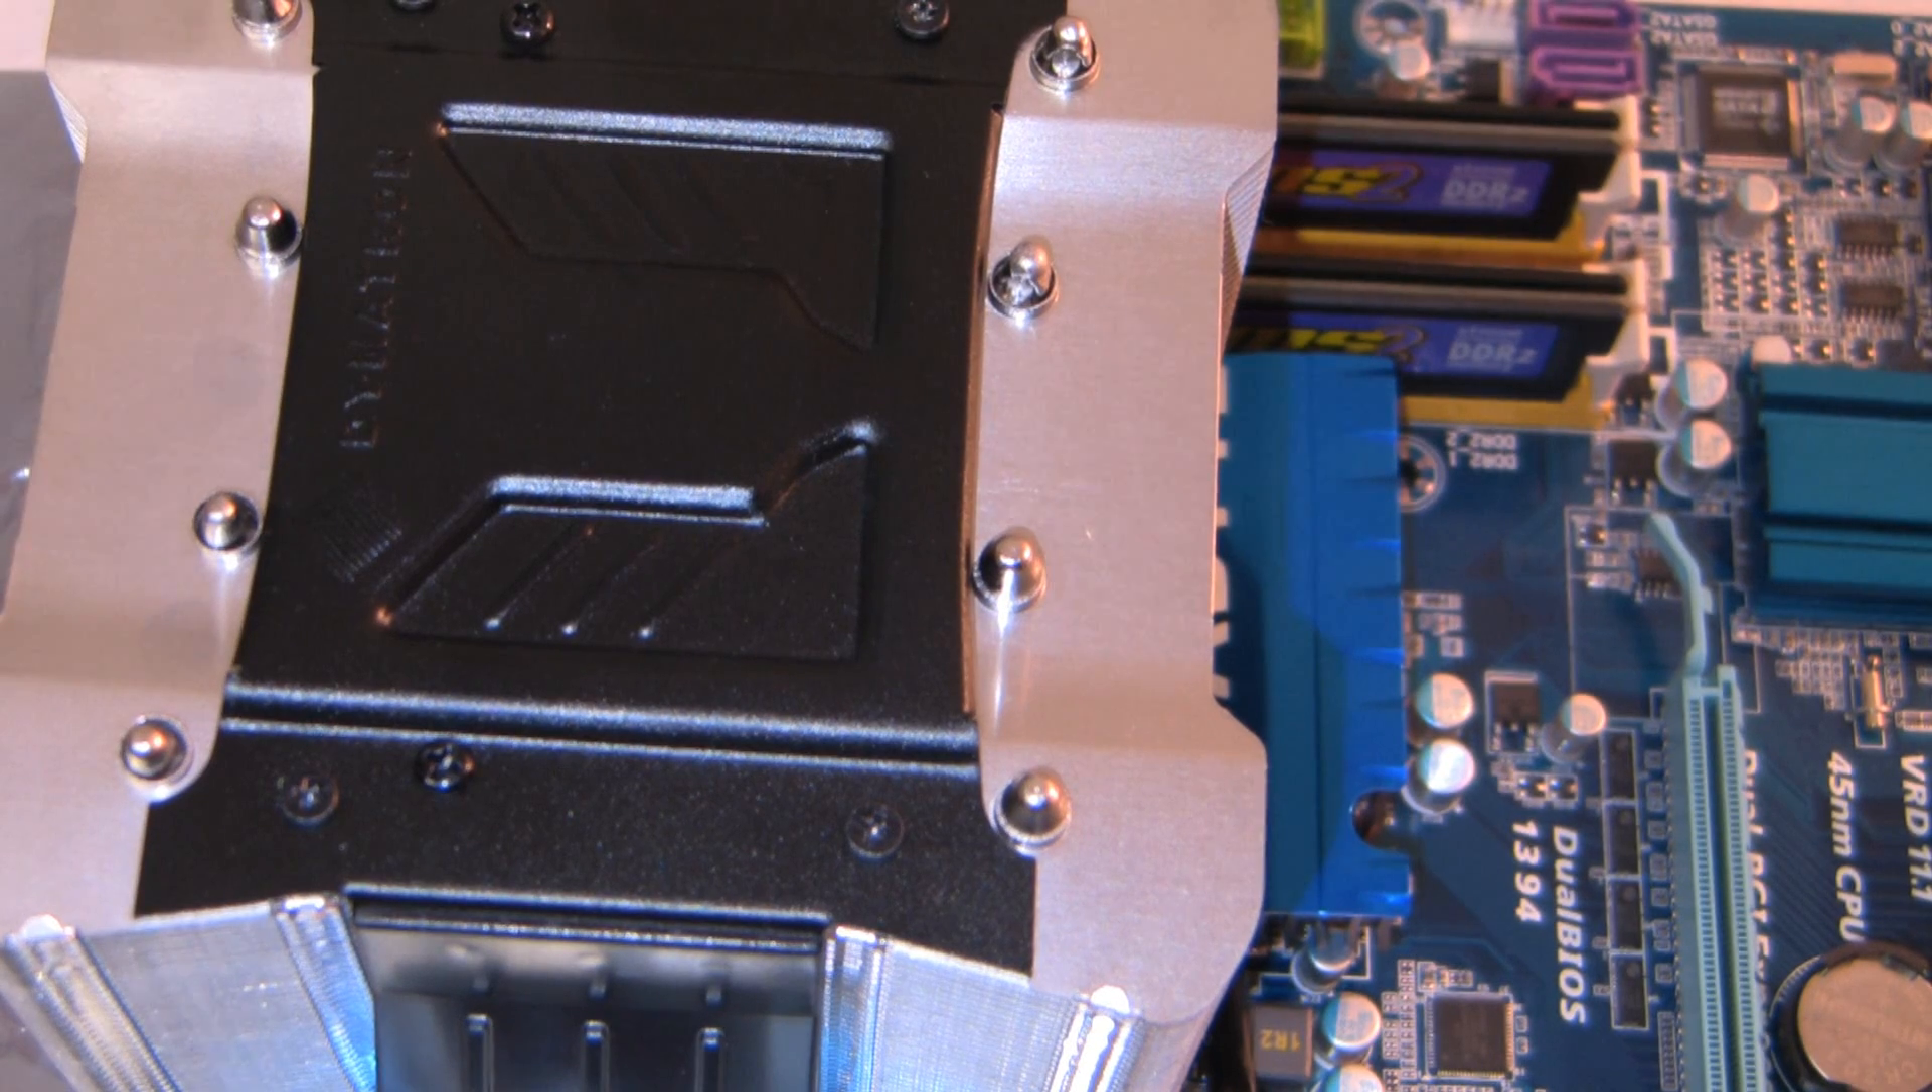And there you are the Dynatron G950 CPU cooler installed.